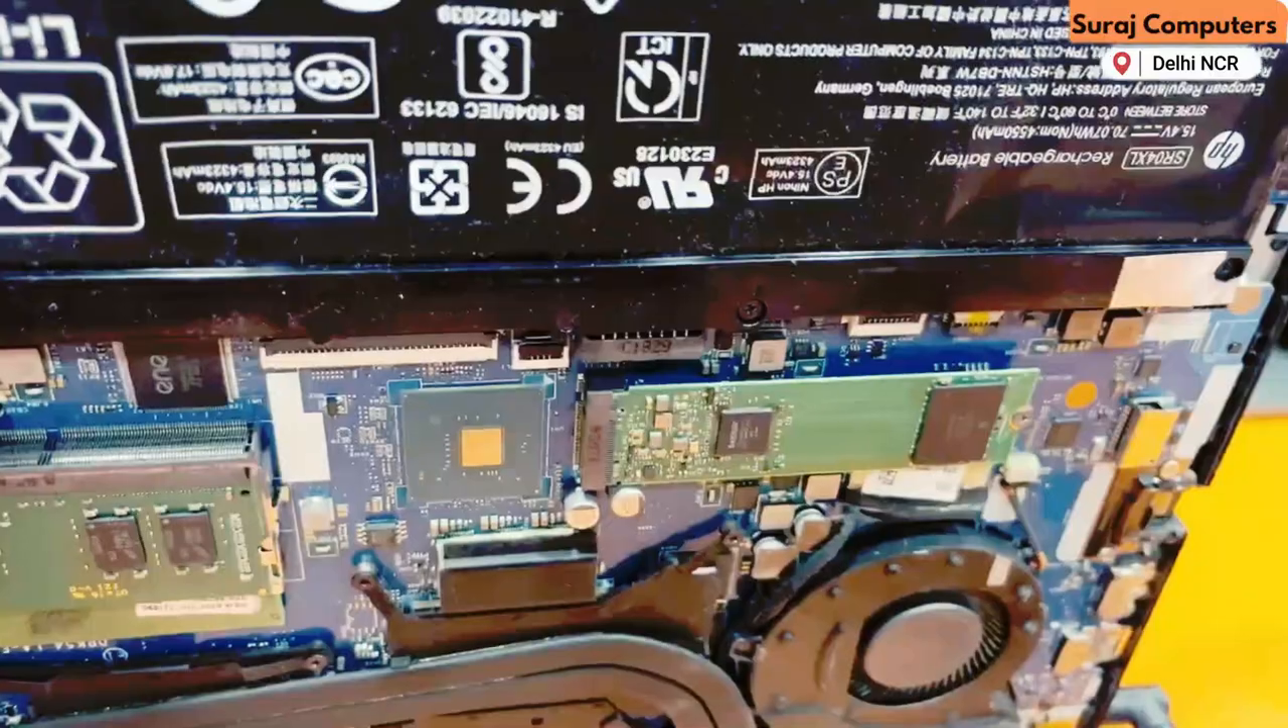देखोंगे SSD इंस्टोल कर दिया है और SSD इस्टोल करने के बाद हम आपको laptop की स्पीड दिखाते हैं।